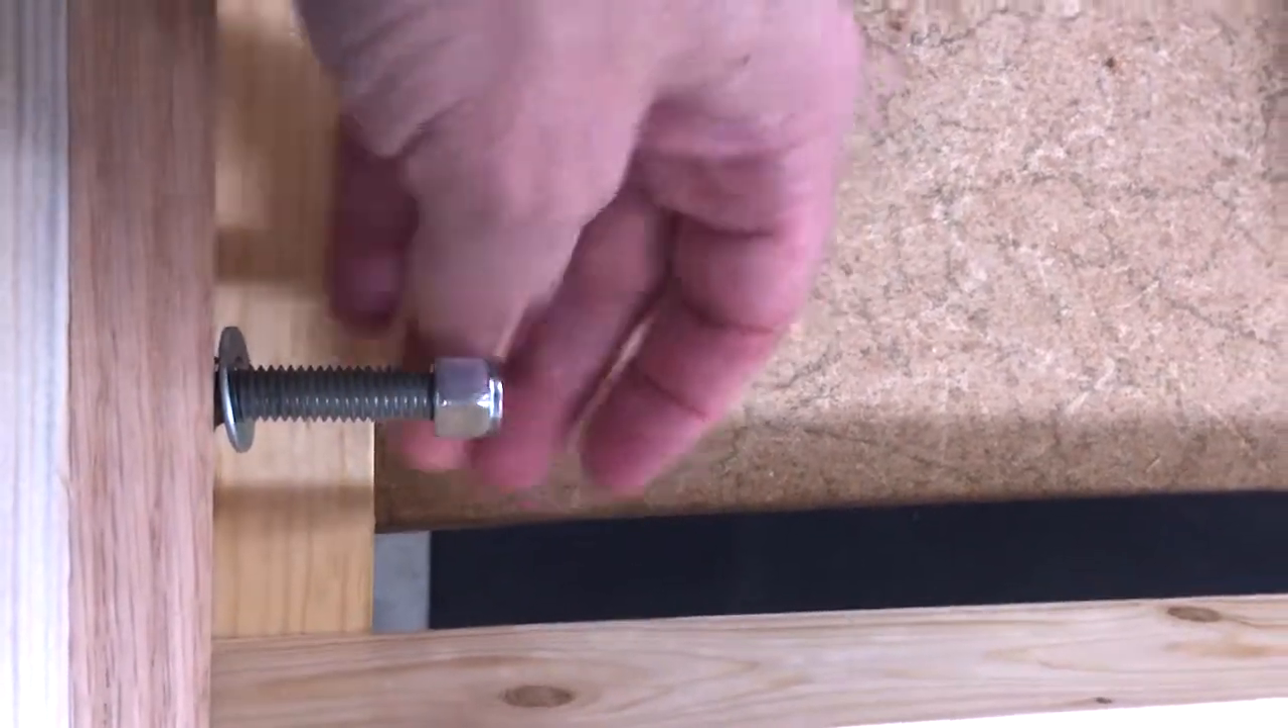And there's the washer that I put on to keep it from compressing into the wood.